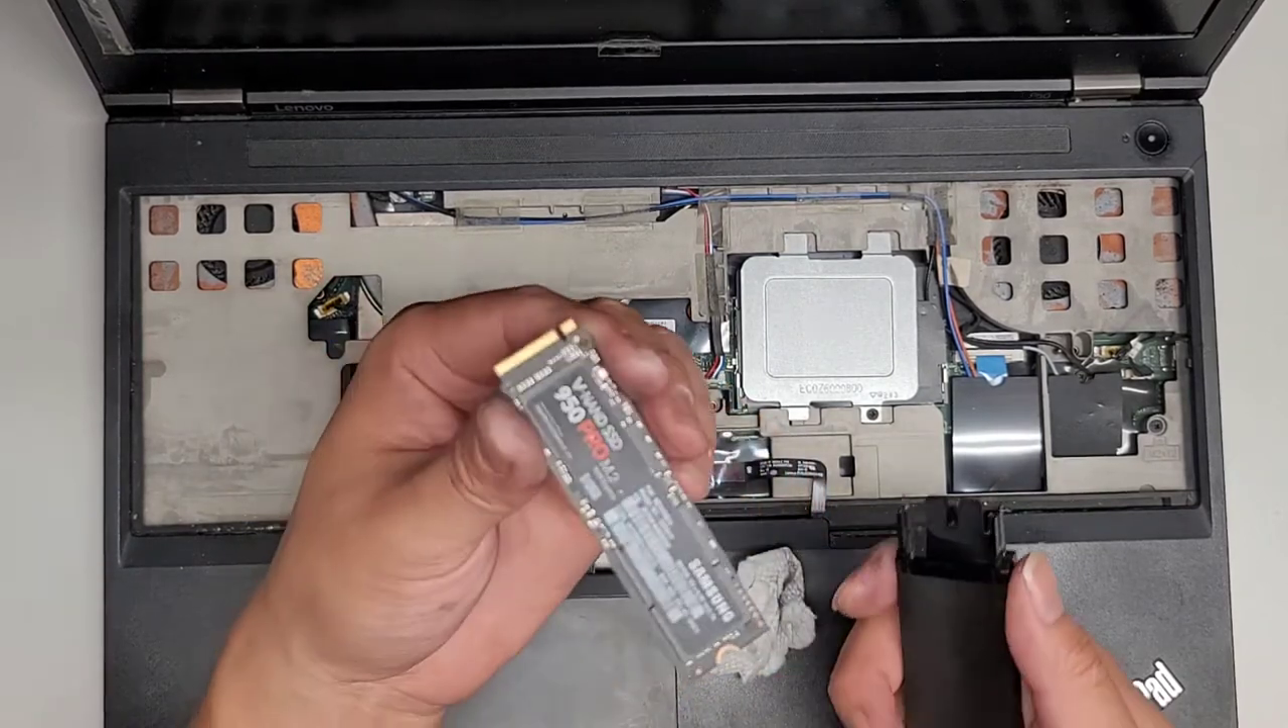We got the SSD out here.